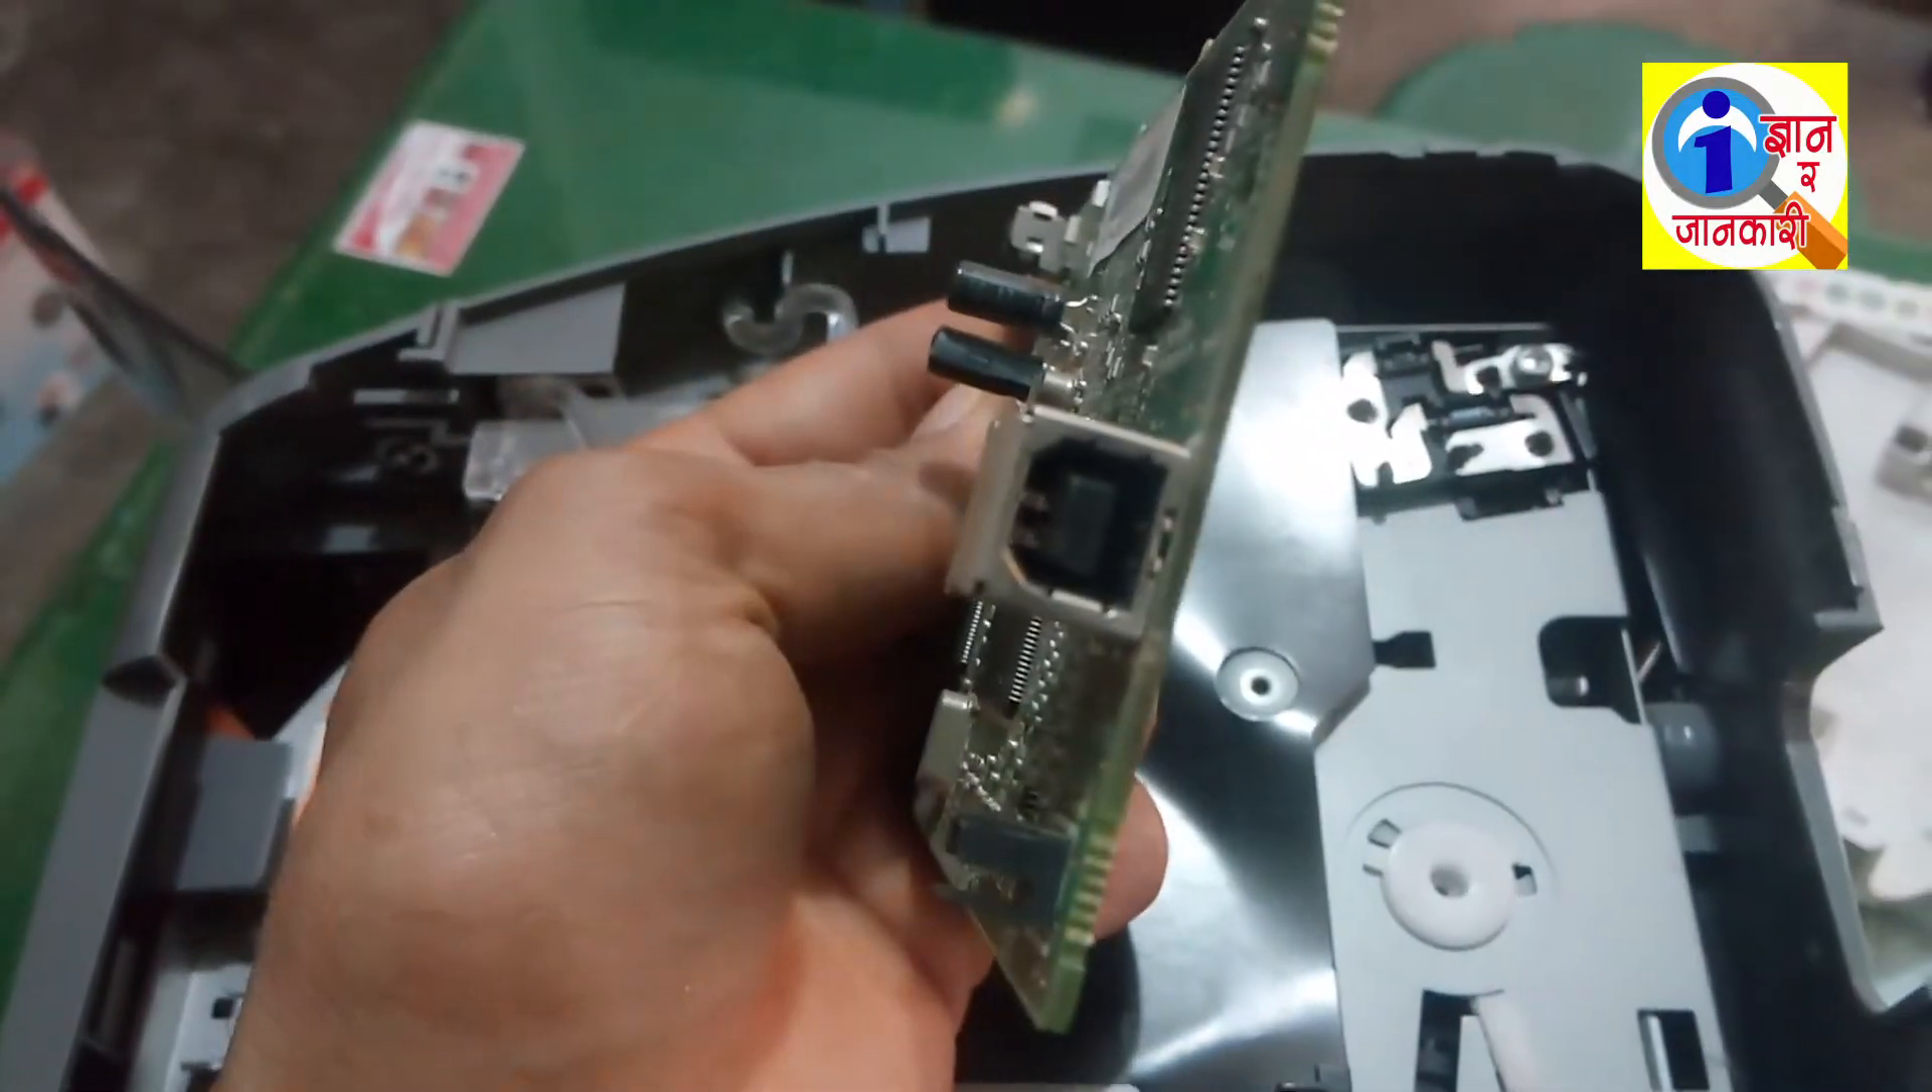Okay our PCB board has been removed and we can see the PCB board here.